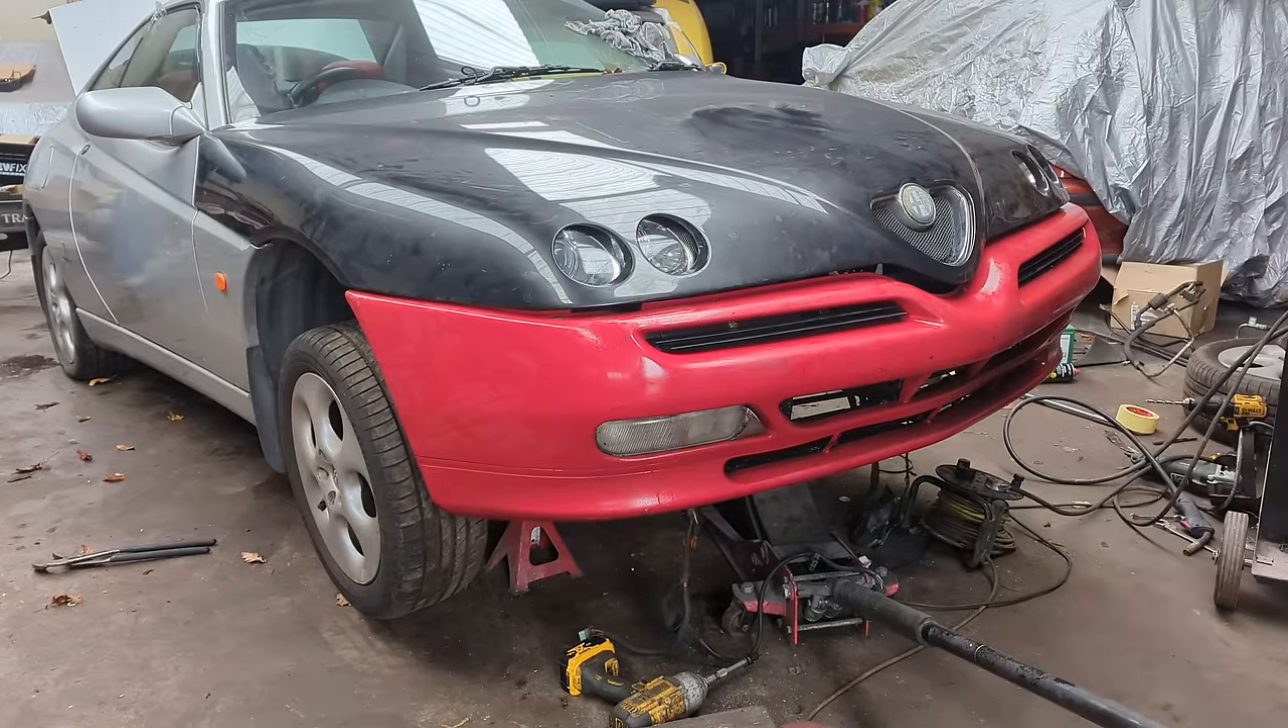Now we're on to fitting the first light and the second light and now we're ready to see if this all lines up. Which, of course, it did.